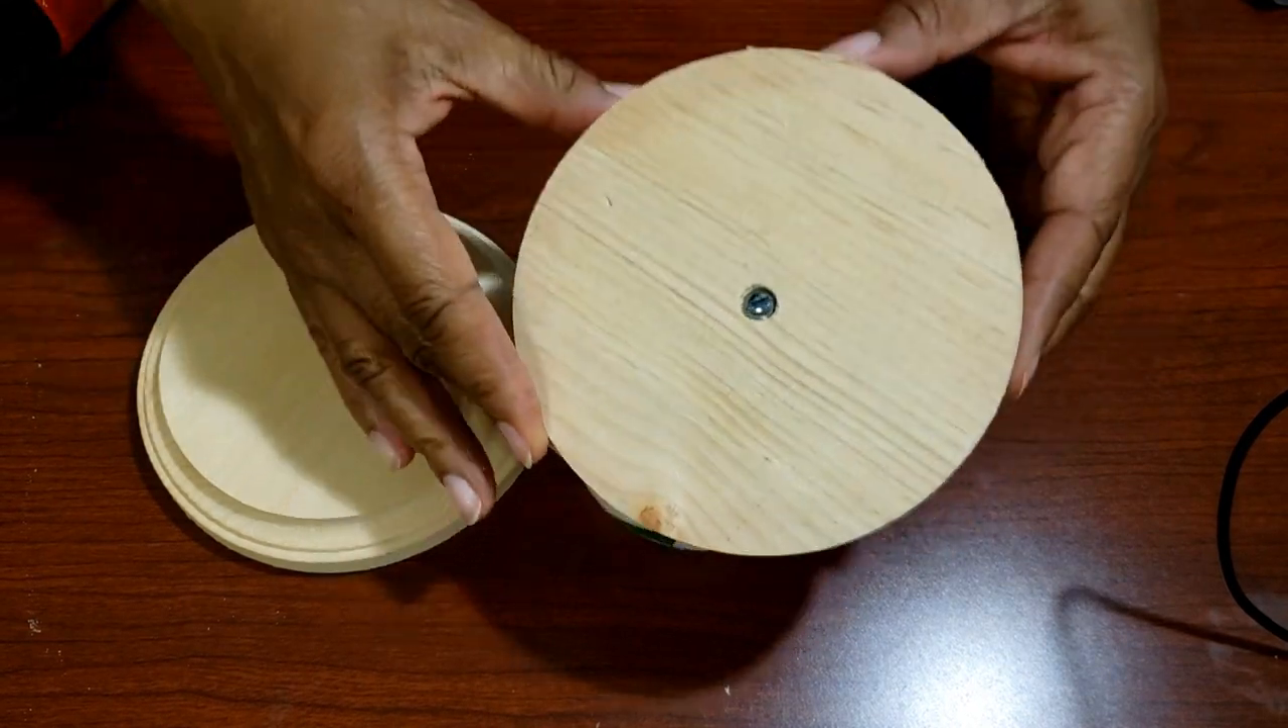Now look at how well the screw goes completely into the plaque and it gives me a nice flat surface.